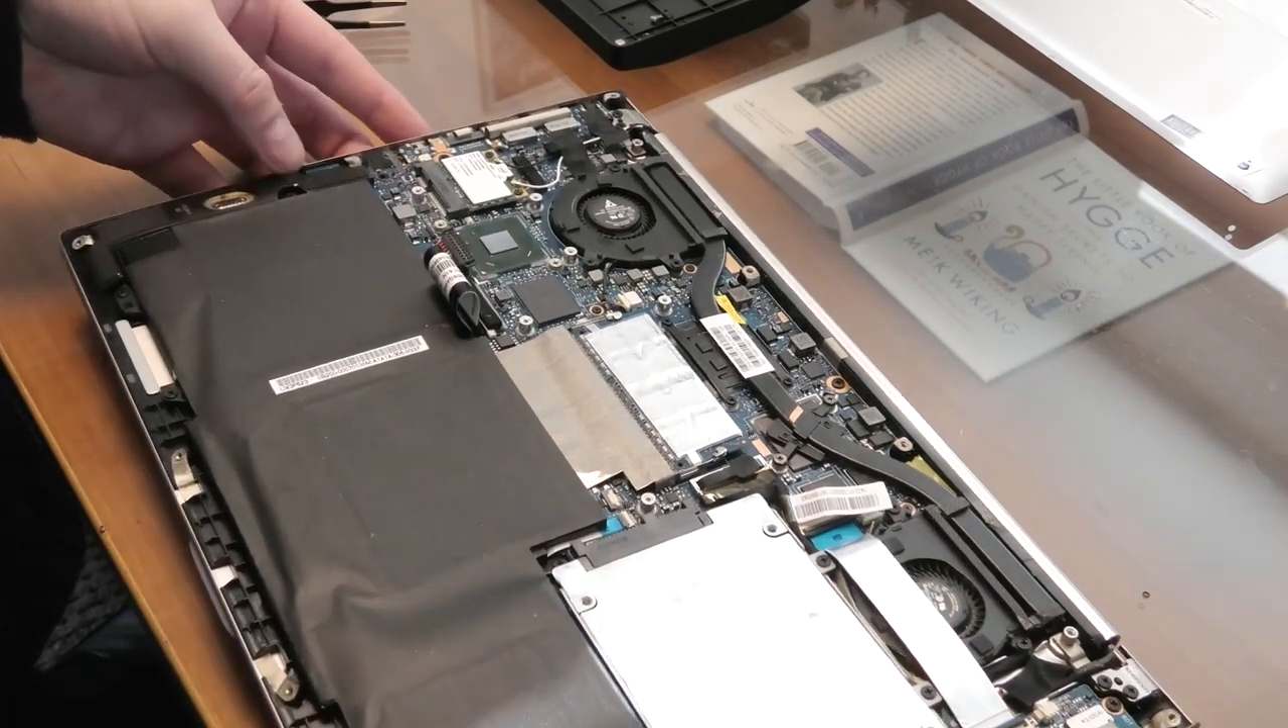The battery is in and we are in luck.